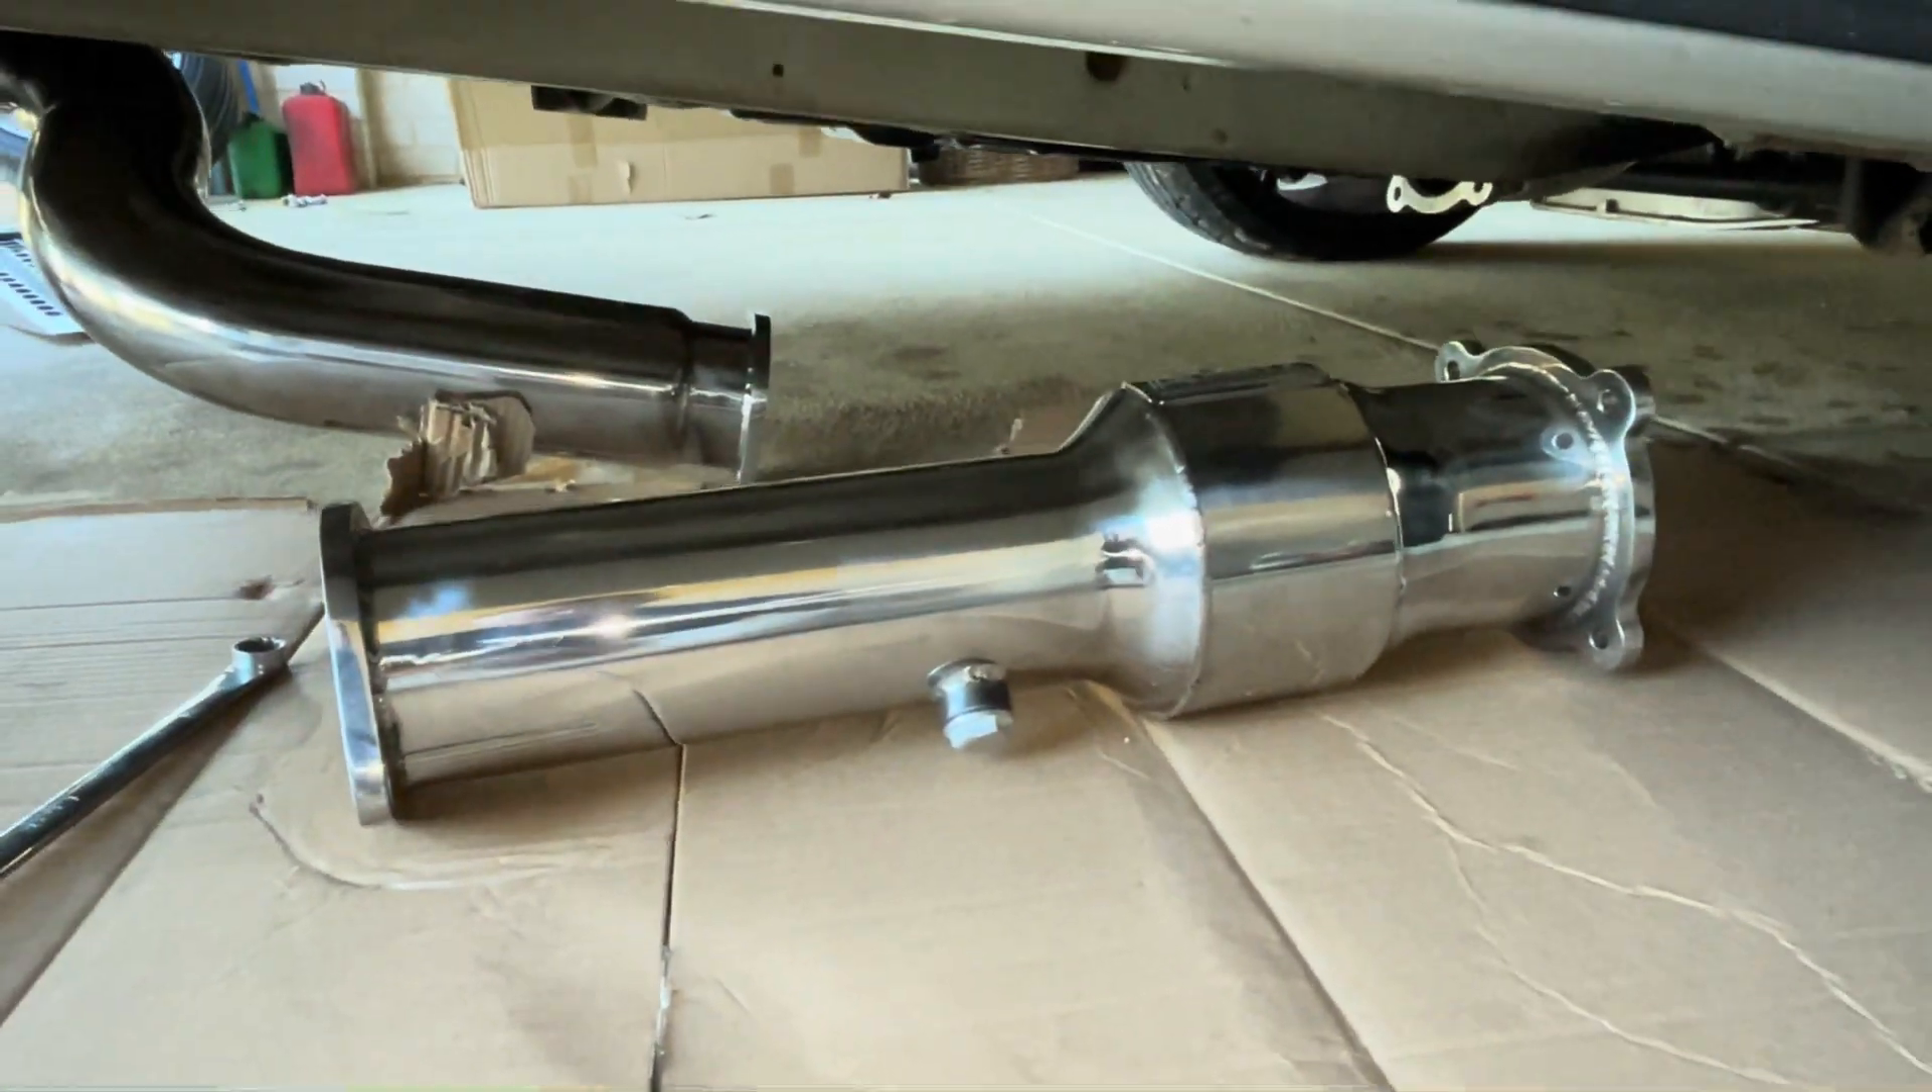The last piece to go in is the cat converter which i've got here.